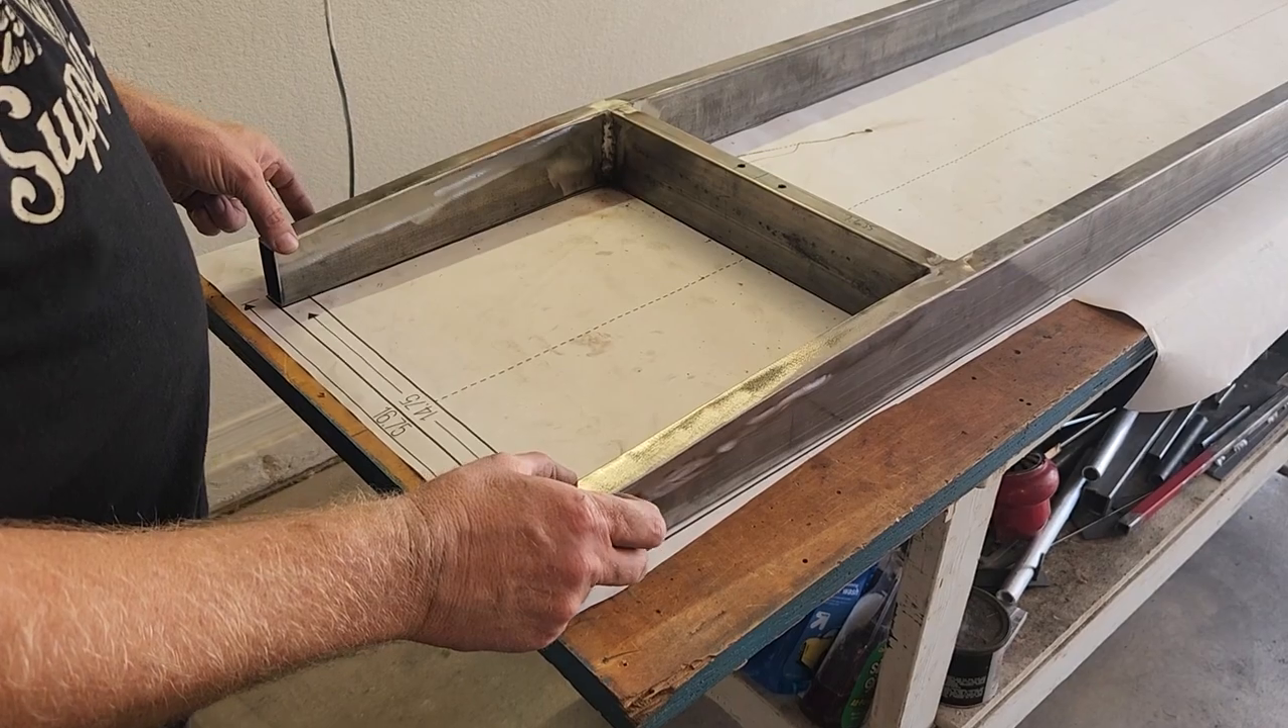So the welding of the frame is done.